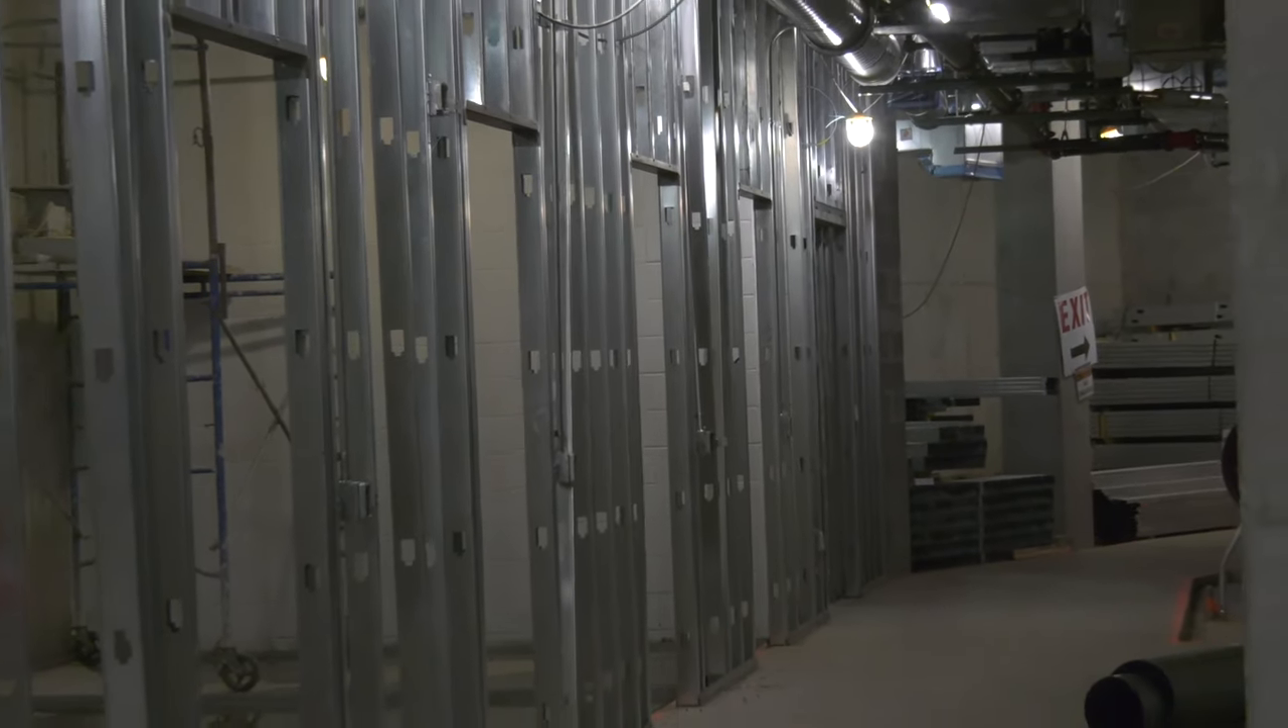We've got most of the non-masonry enclosed practice rooms enclosed with metal stud.